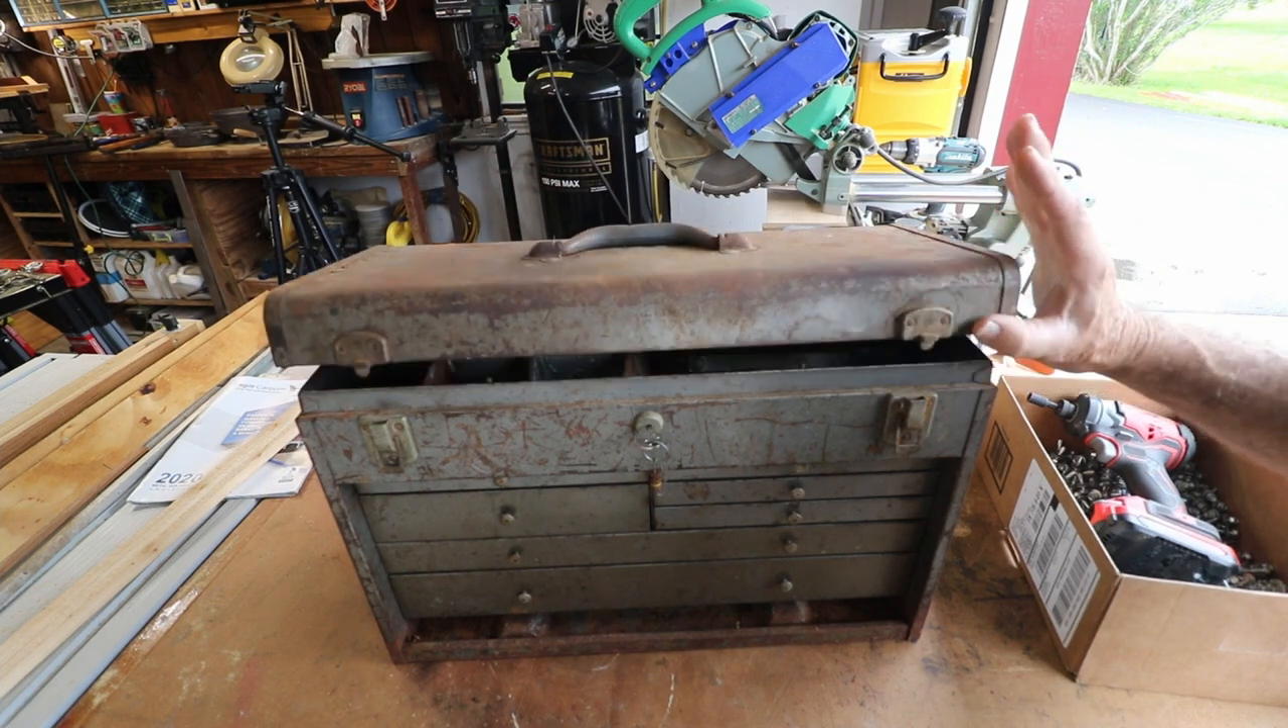The lid doesn't close right.